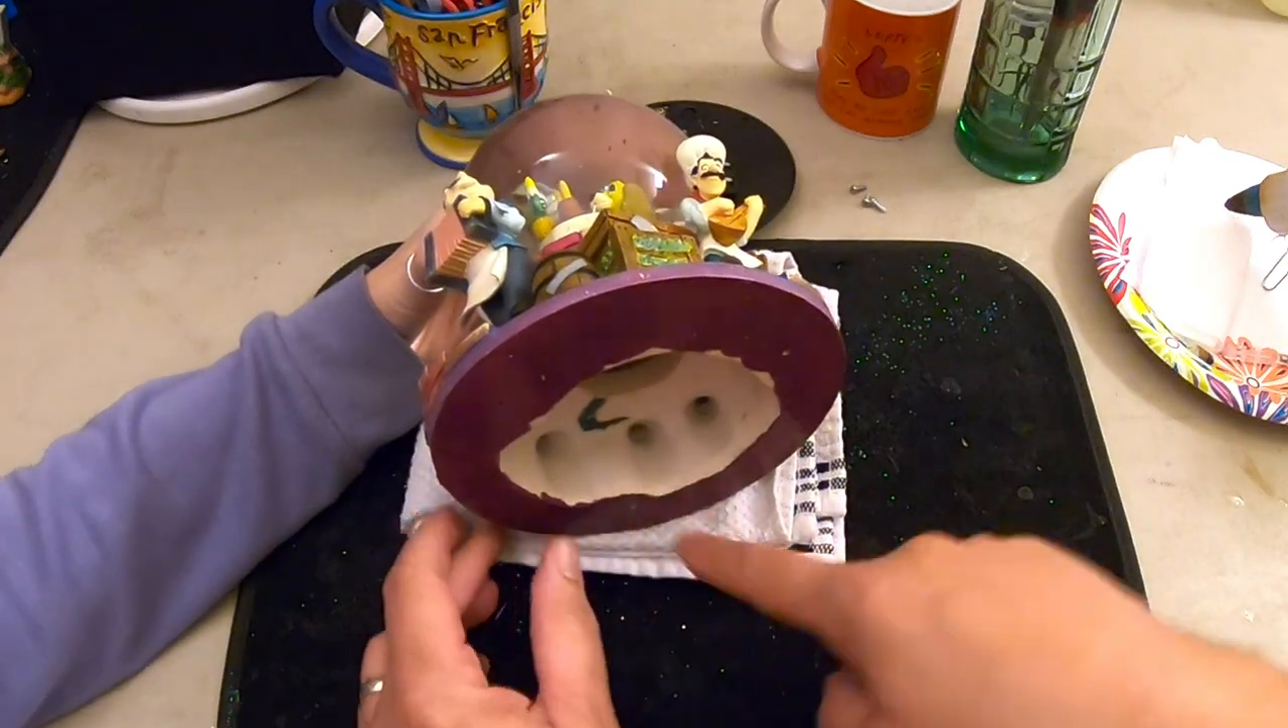And we have three spots here where these lights go so we got to get these lights back in there for those buildings and these just kind of slide in there.